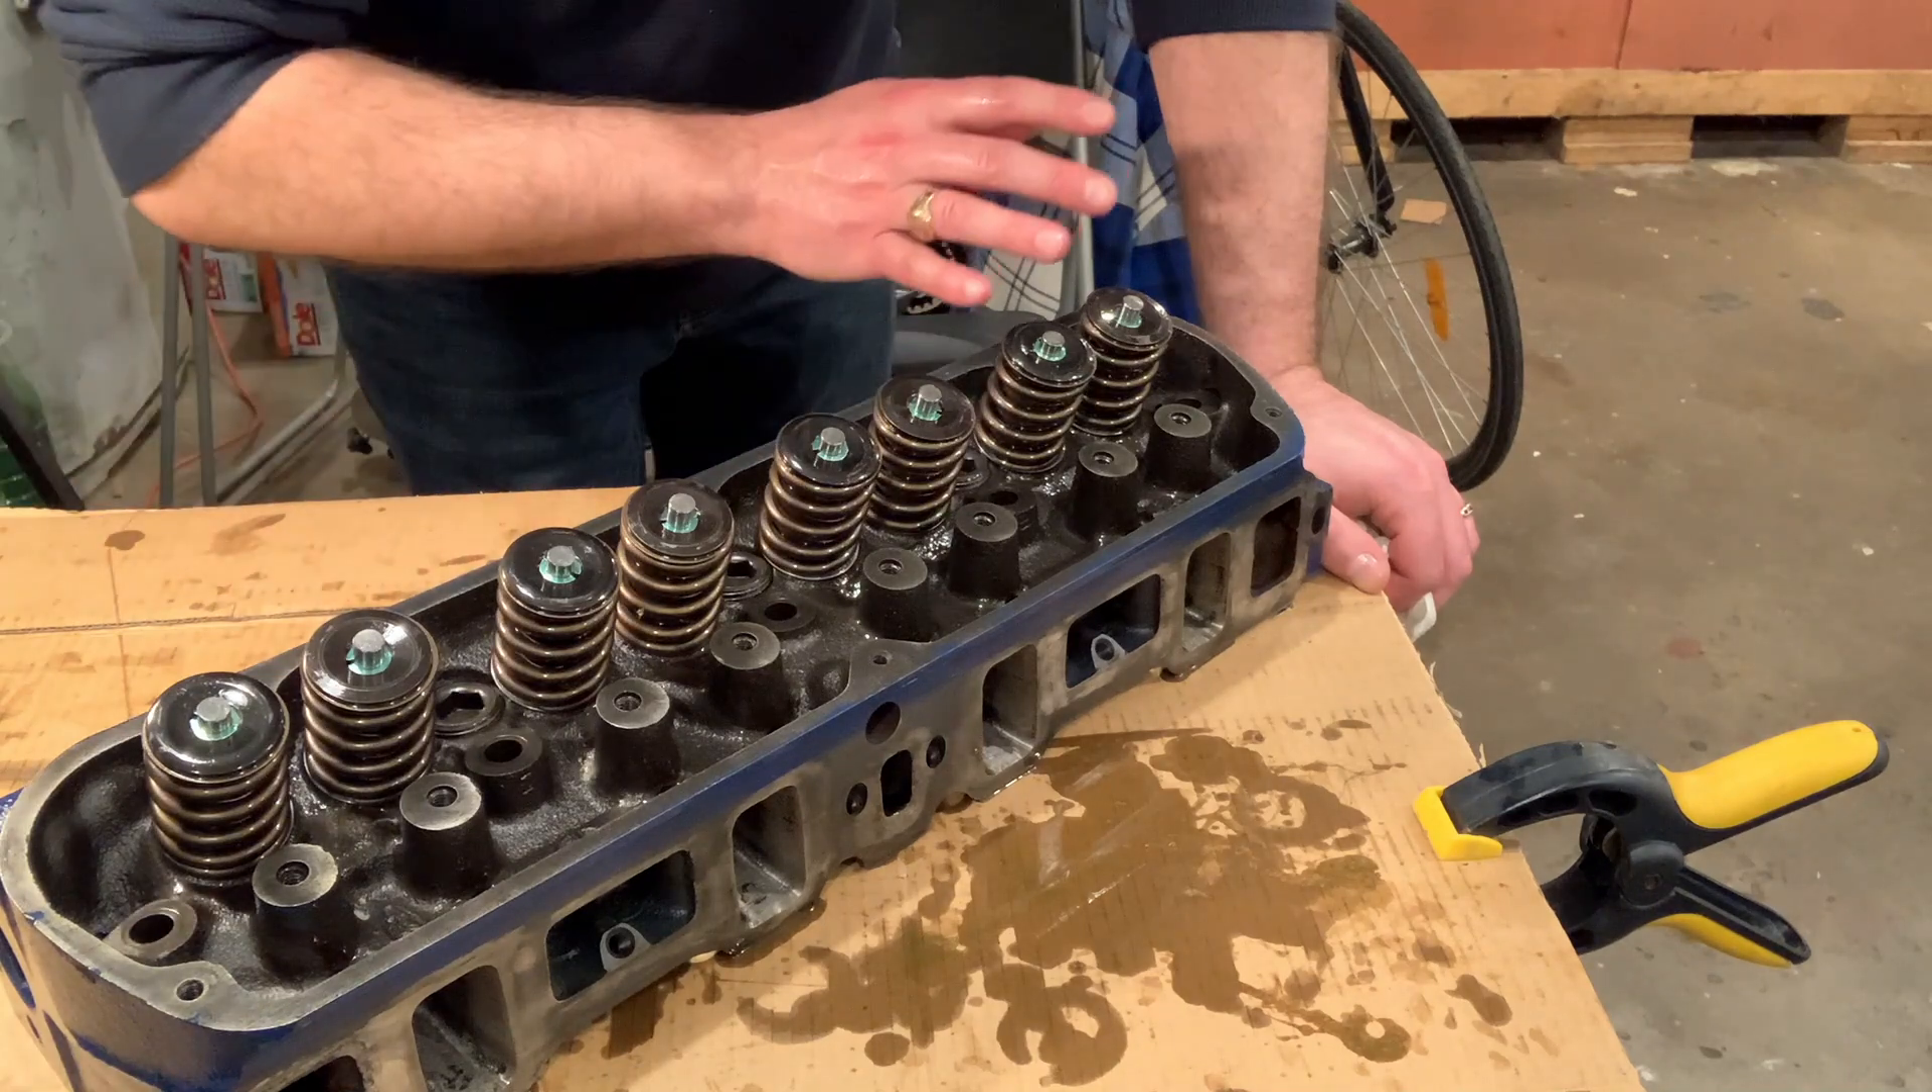Valves, springs, valve stem seals all installed. This head is ready to go back on the car.